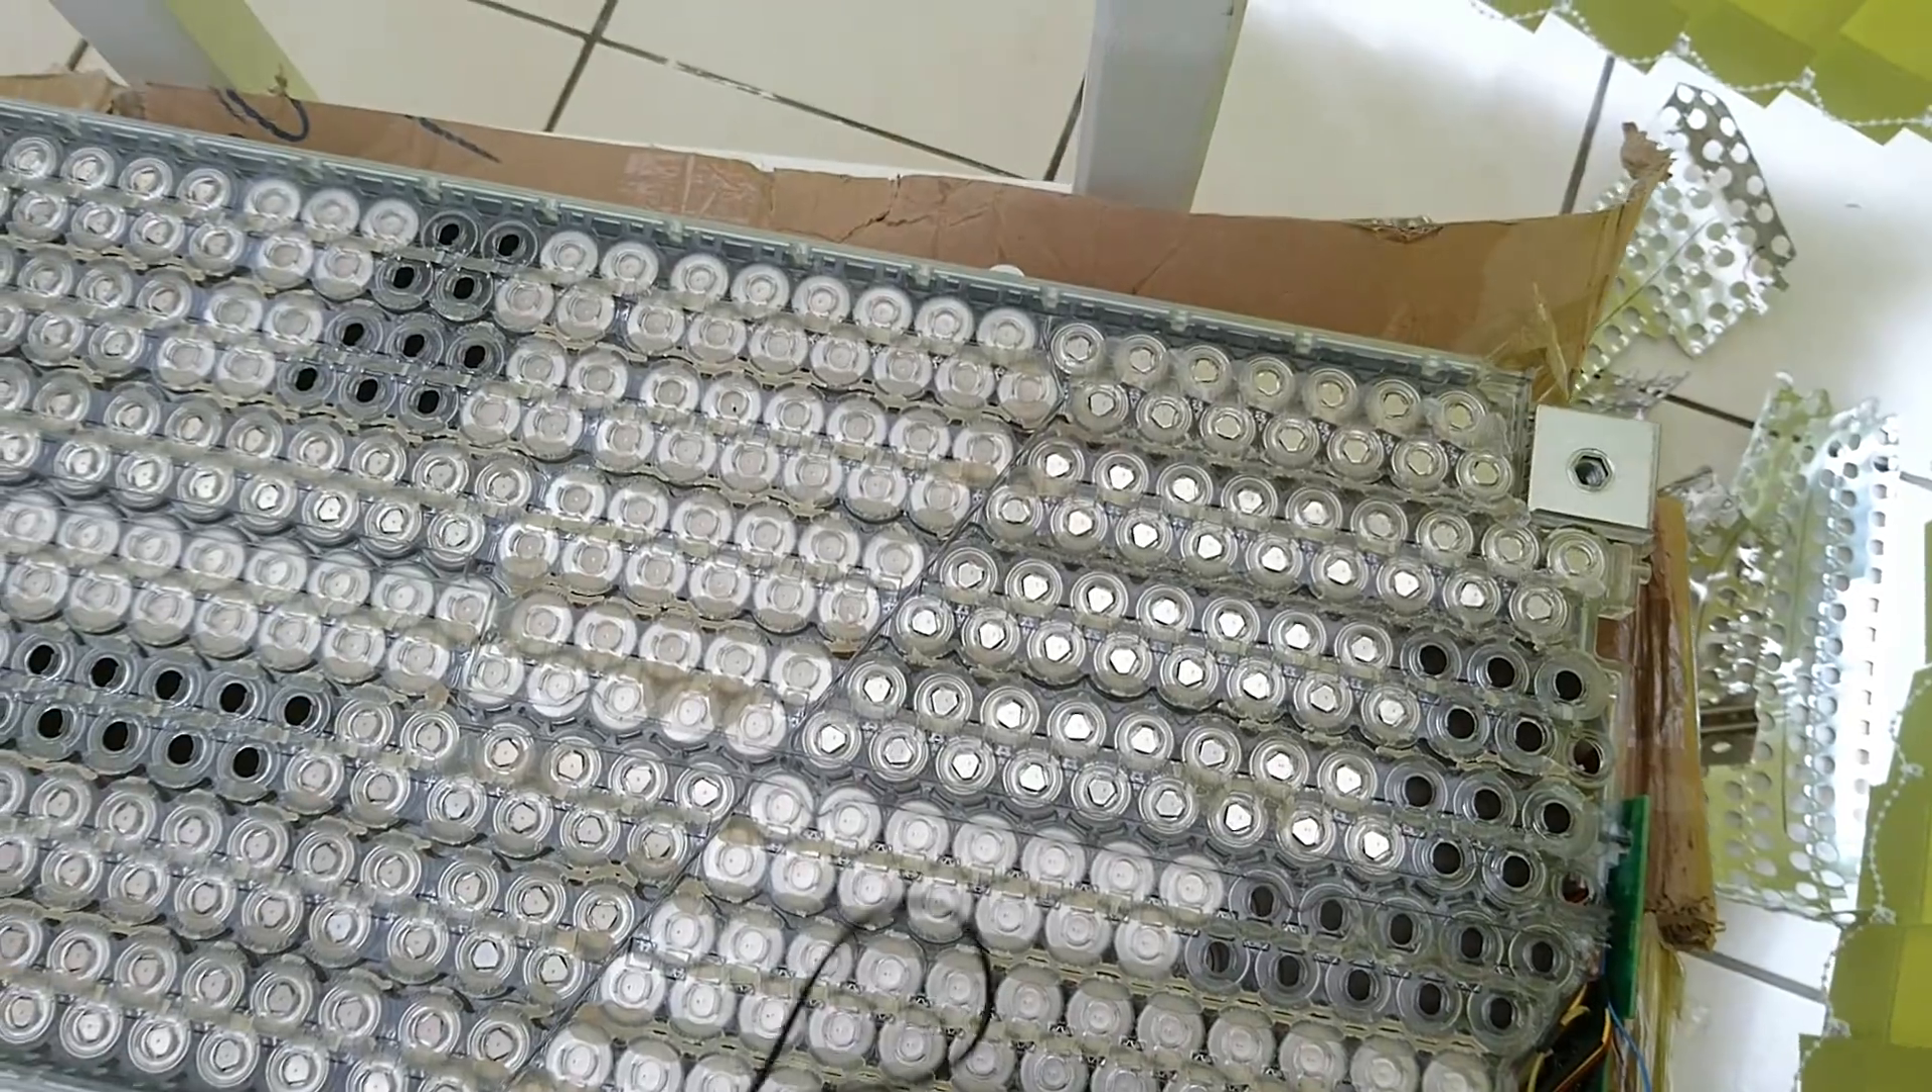I removed all the bus bars on the top.